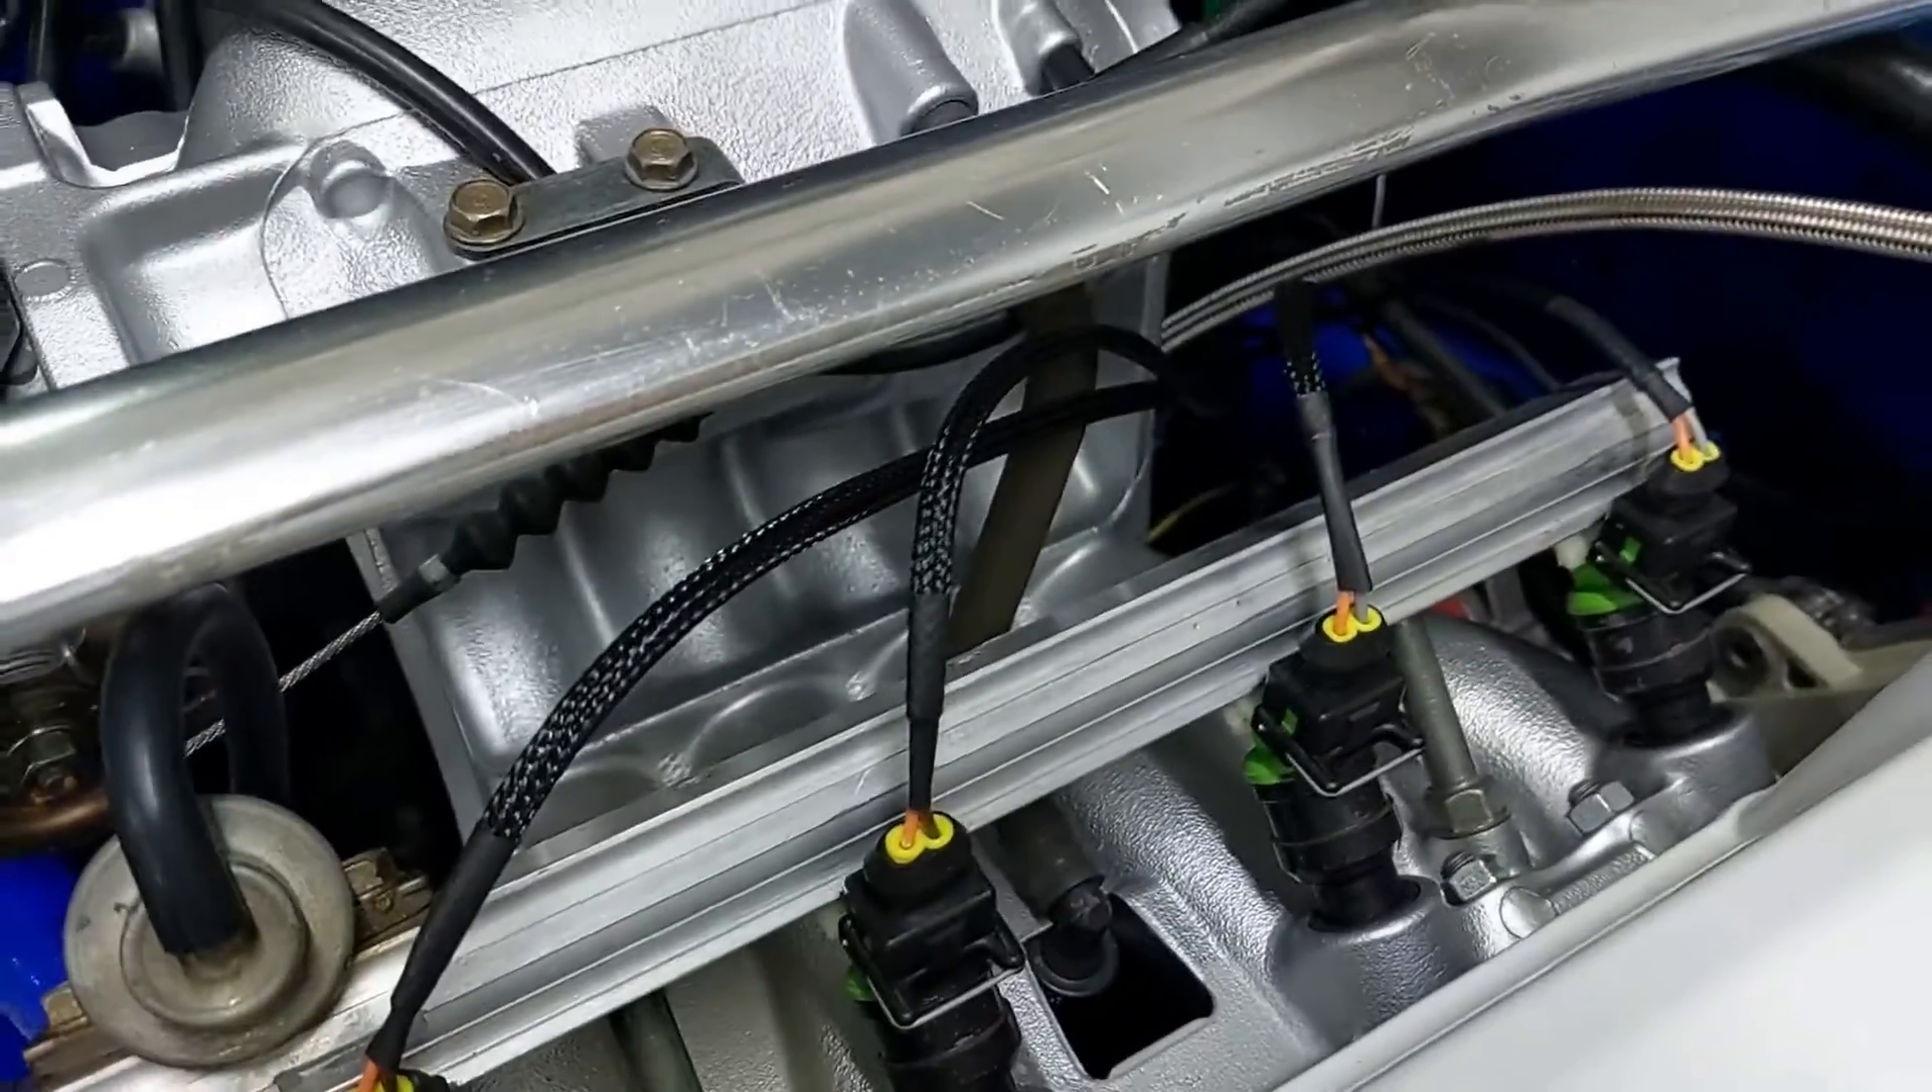As you guys can see we have the new wiring in here.